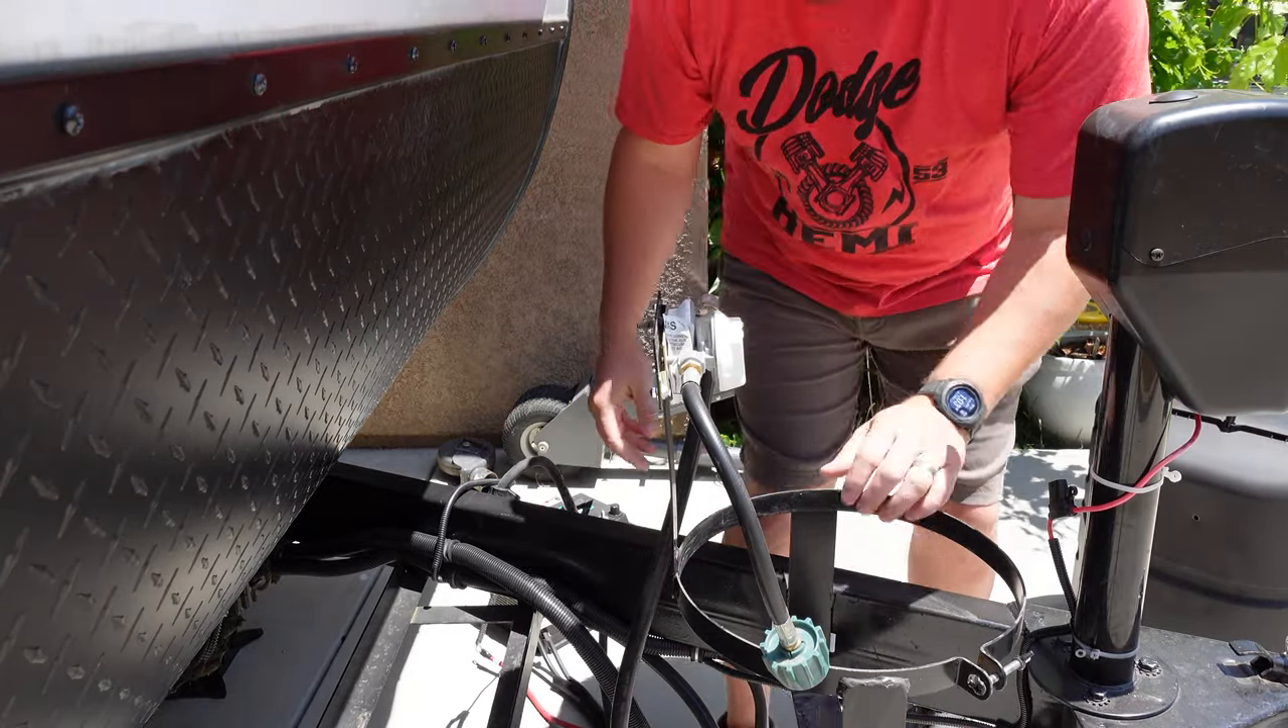Now normally a propane tank would be sitting right here, but I've already taken mine off to take some measurements.